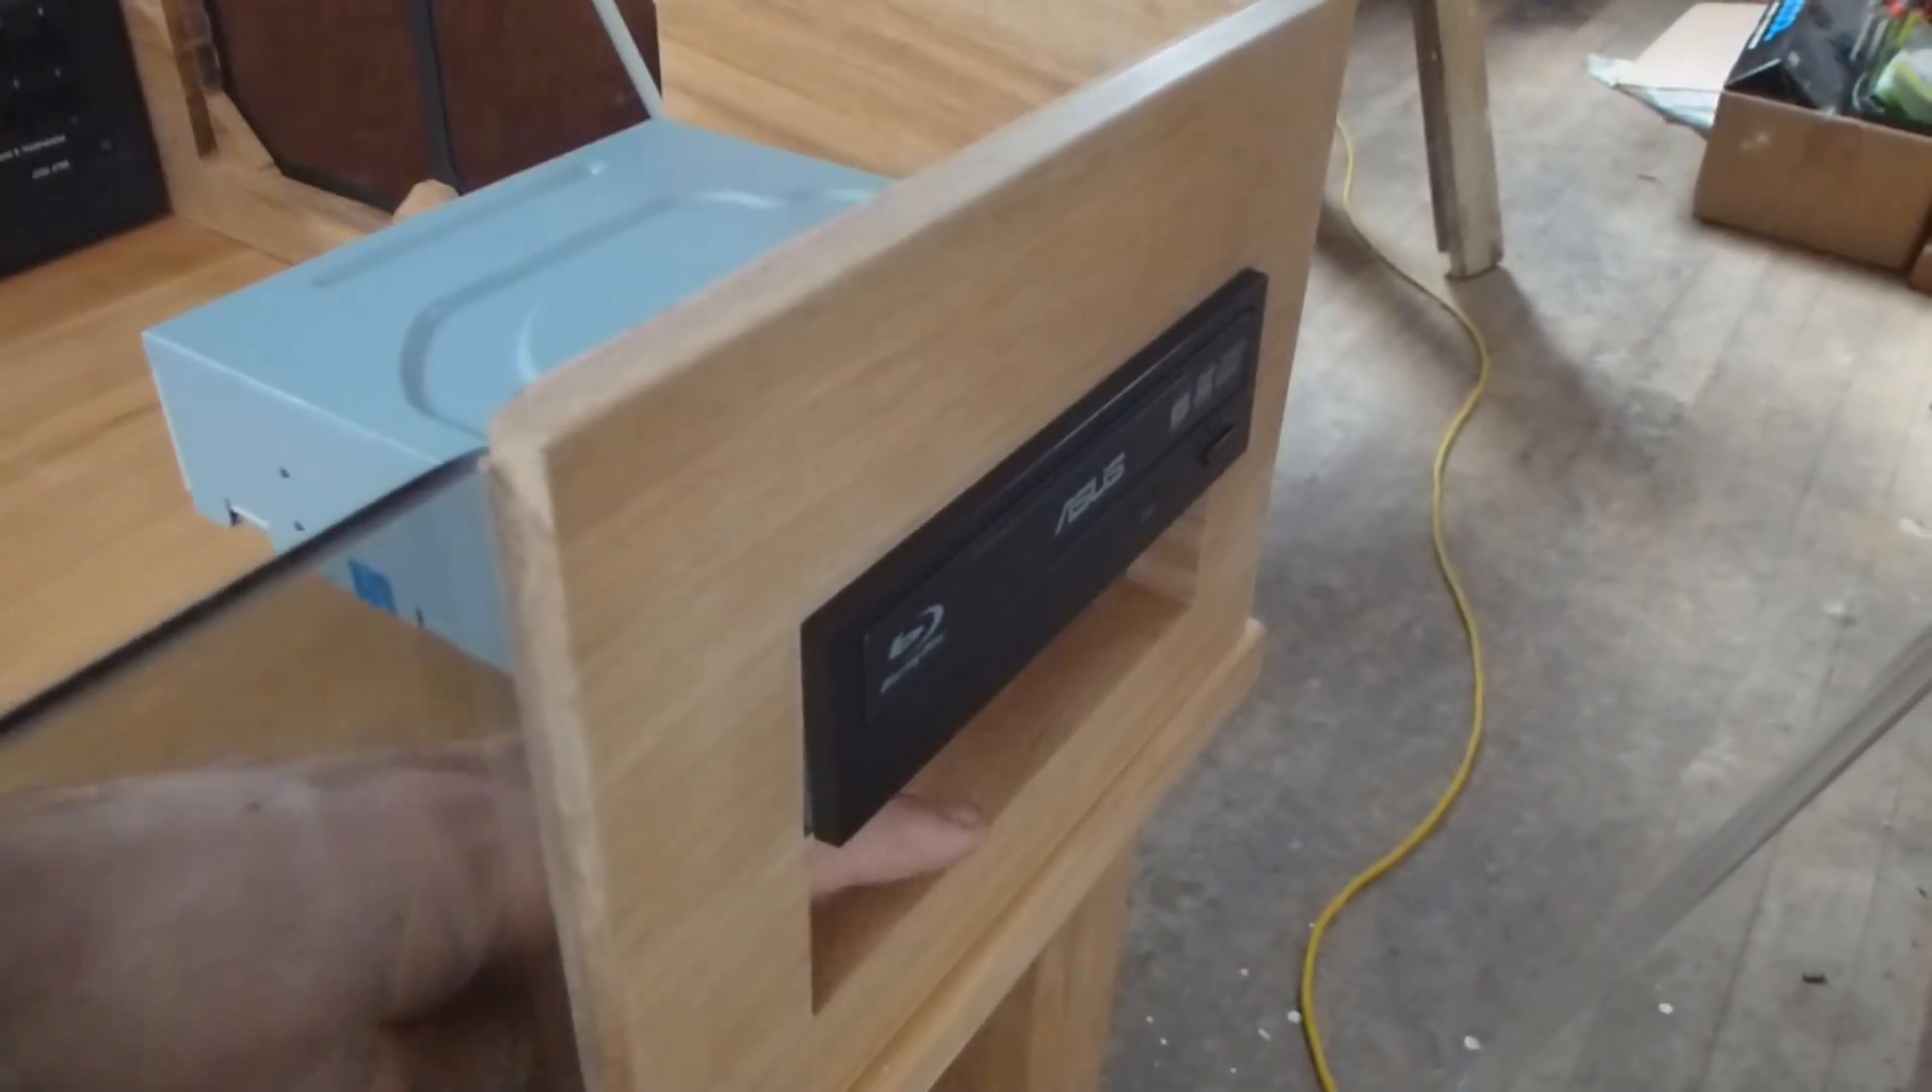Here is the Blu-Ray Drive. Just in its slot.